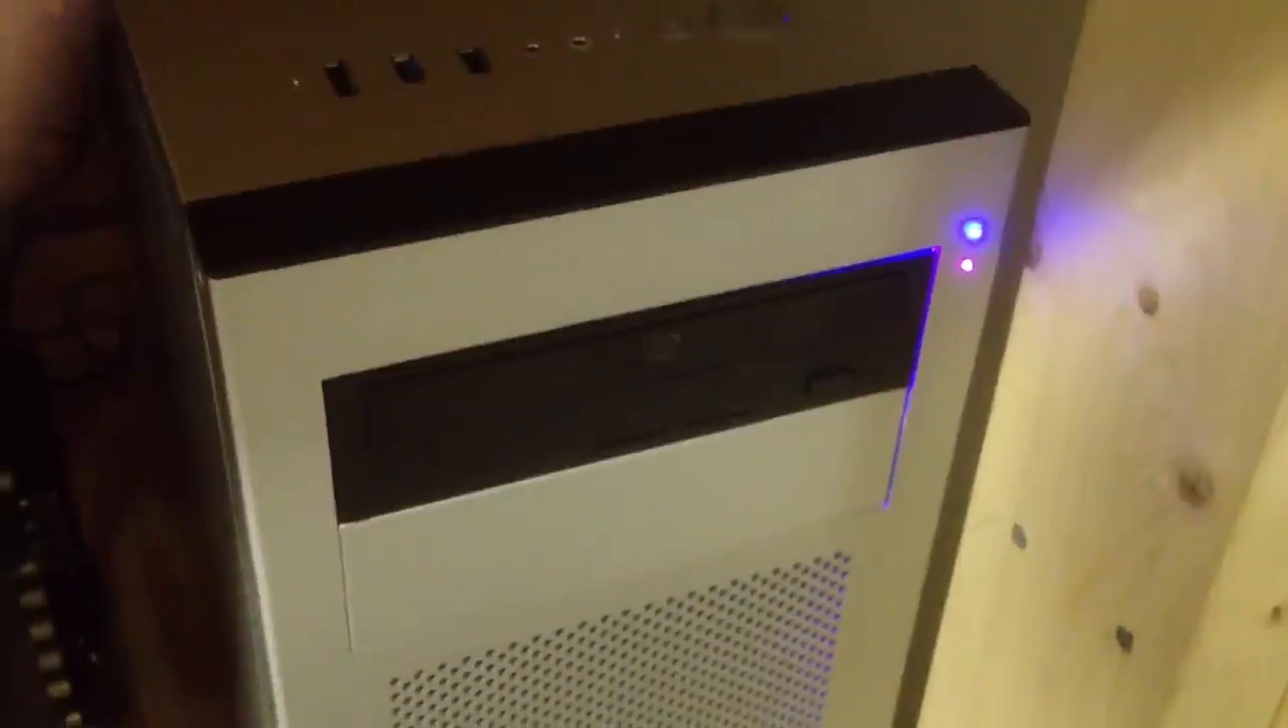There, I got the LEDs hooked up properly now. There you have it.